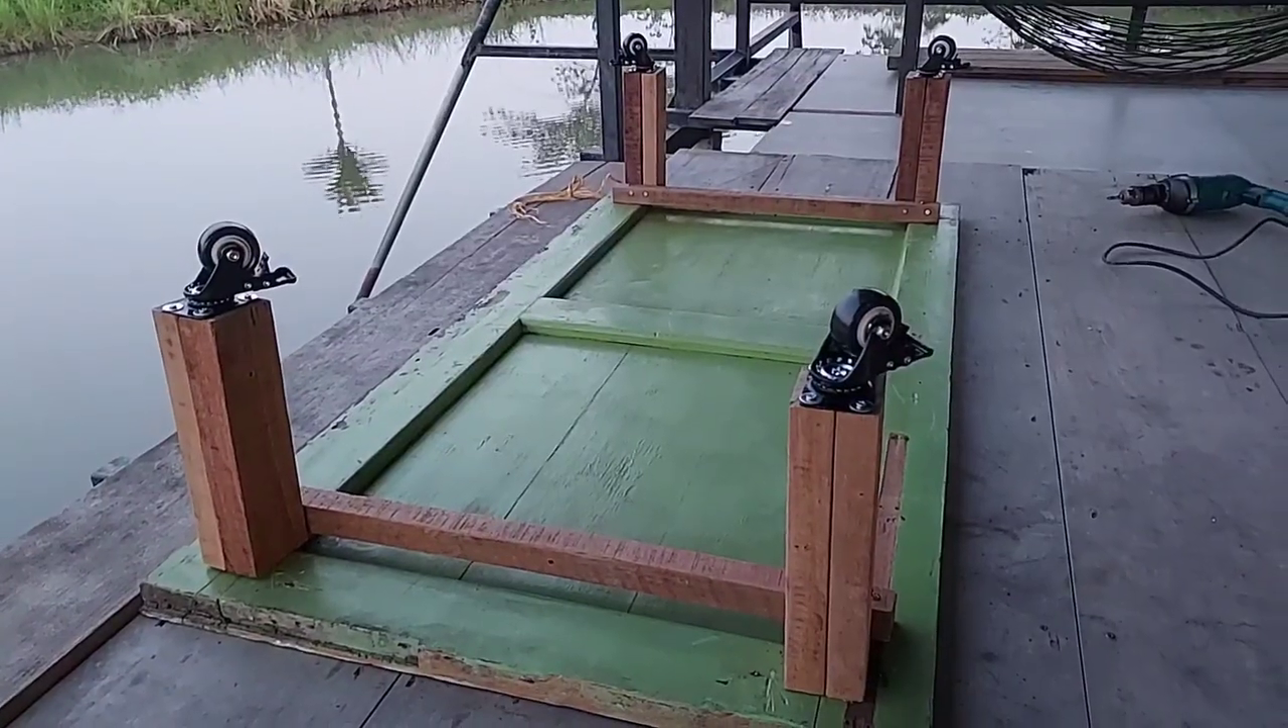After I put four wheels on, that's done. So this table is ready to use.